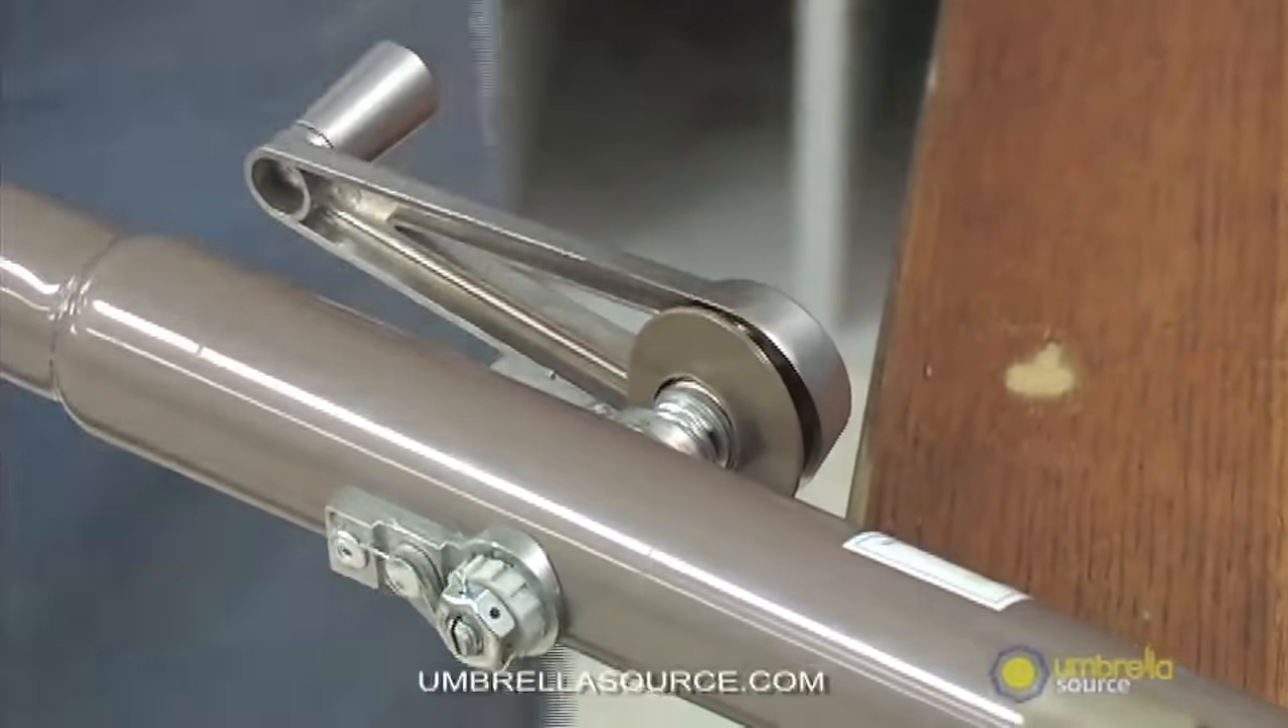Now you have the bulk of your crank handle assembled correctly.